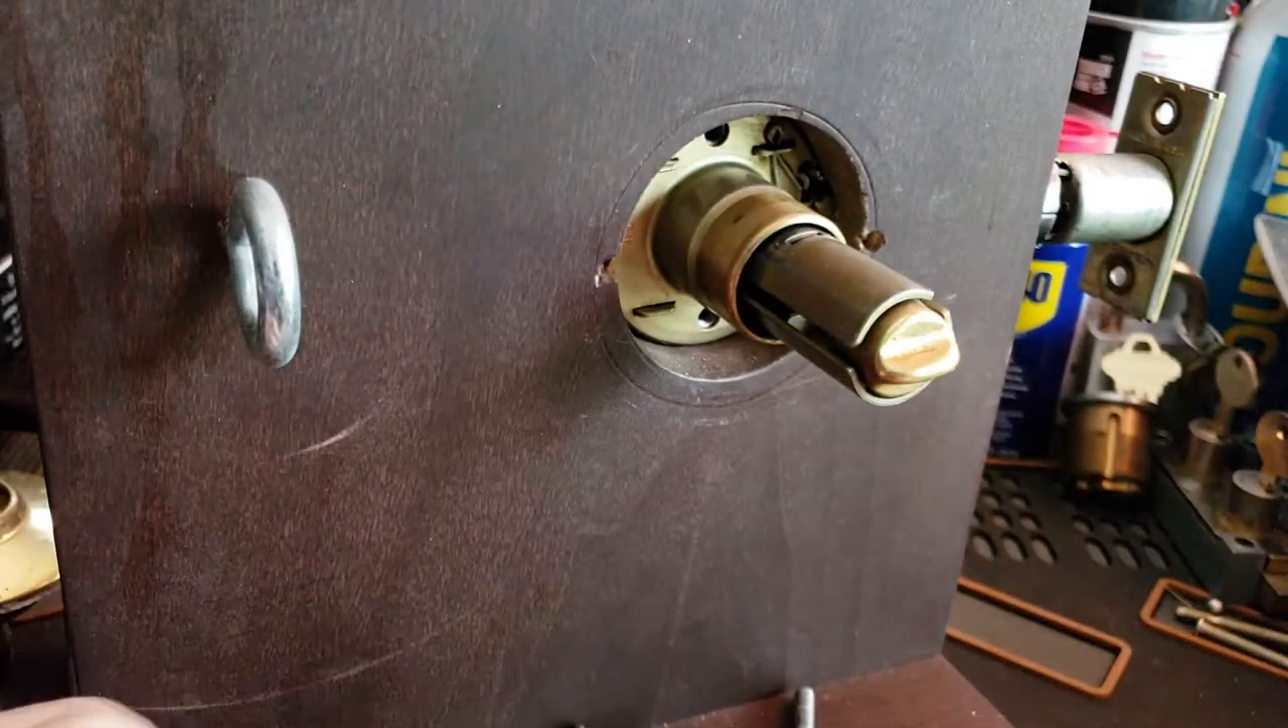So now we have the inner rosette off.